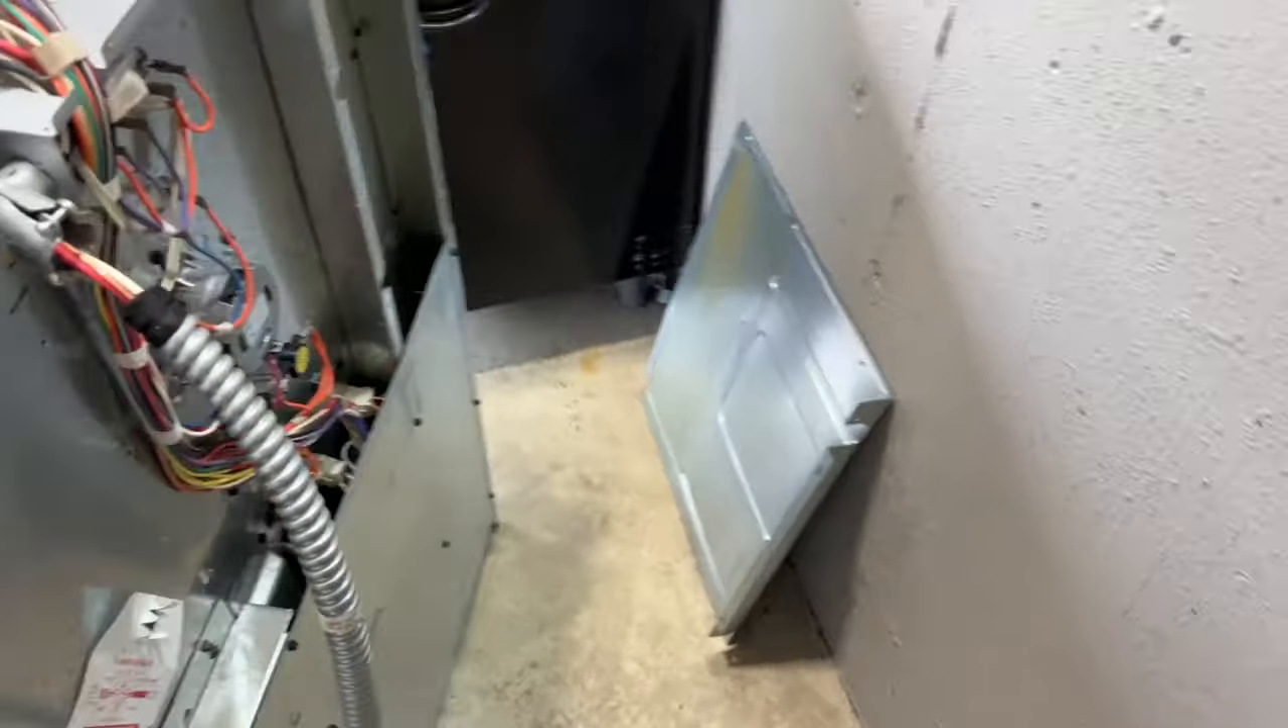Okay so we went ahead and i took the back panel off.